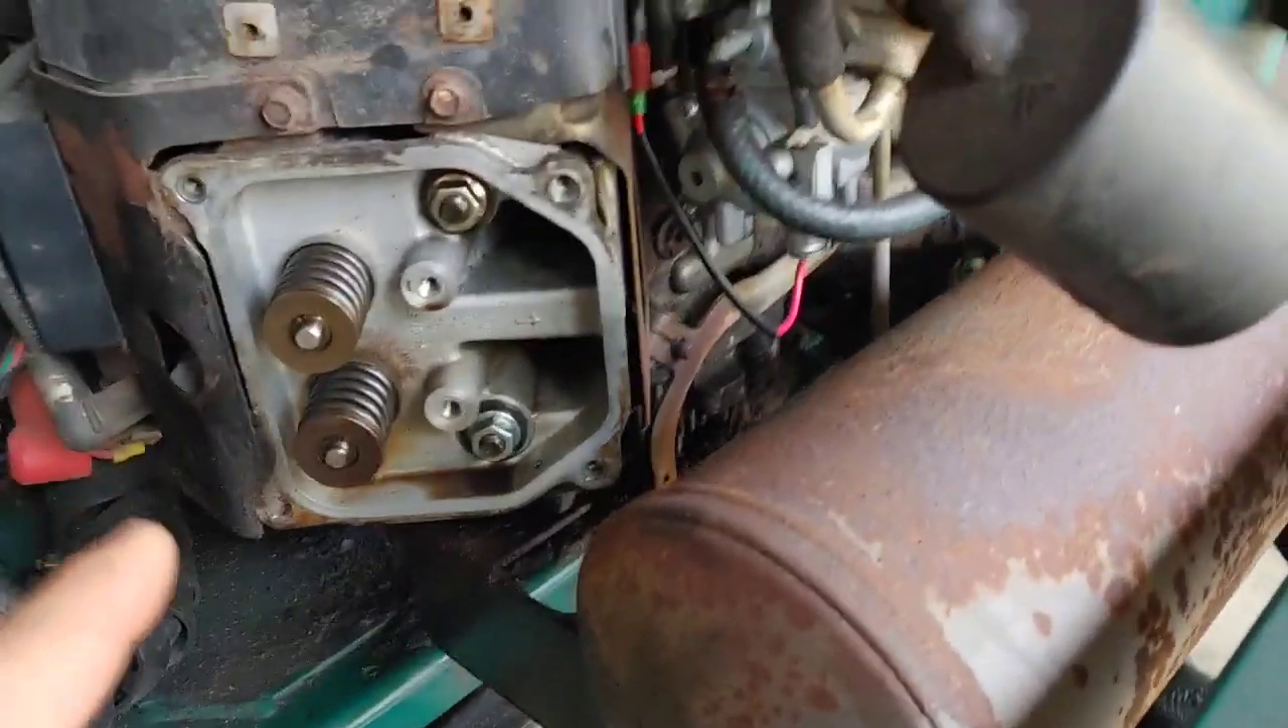I don't have the rocker arms or push rods installed right now.